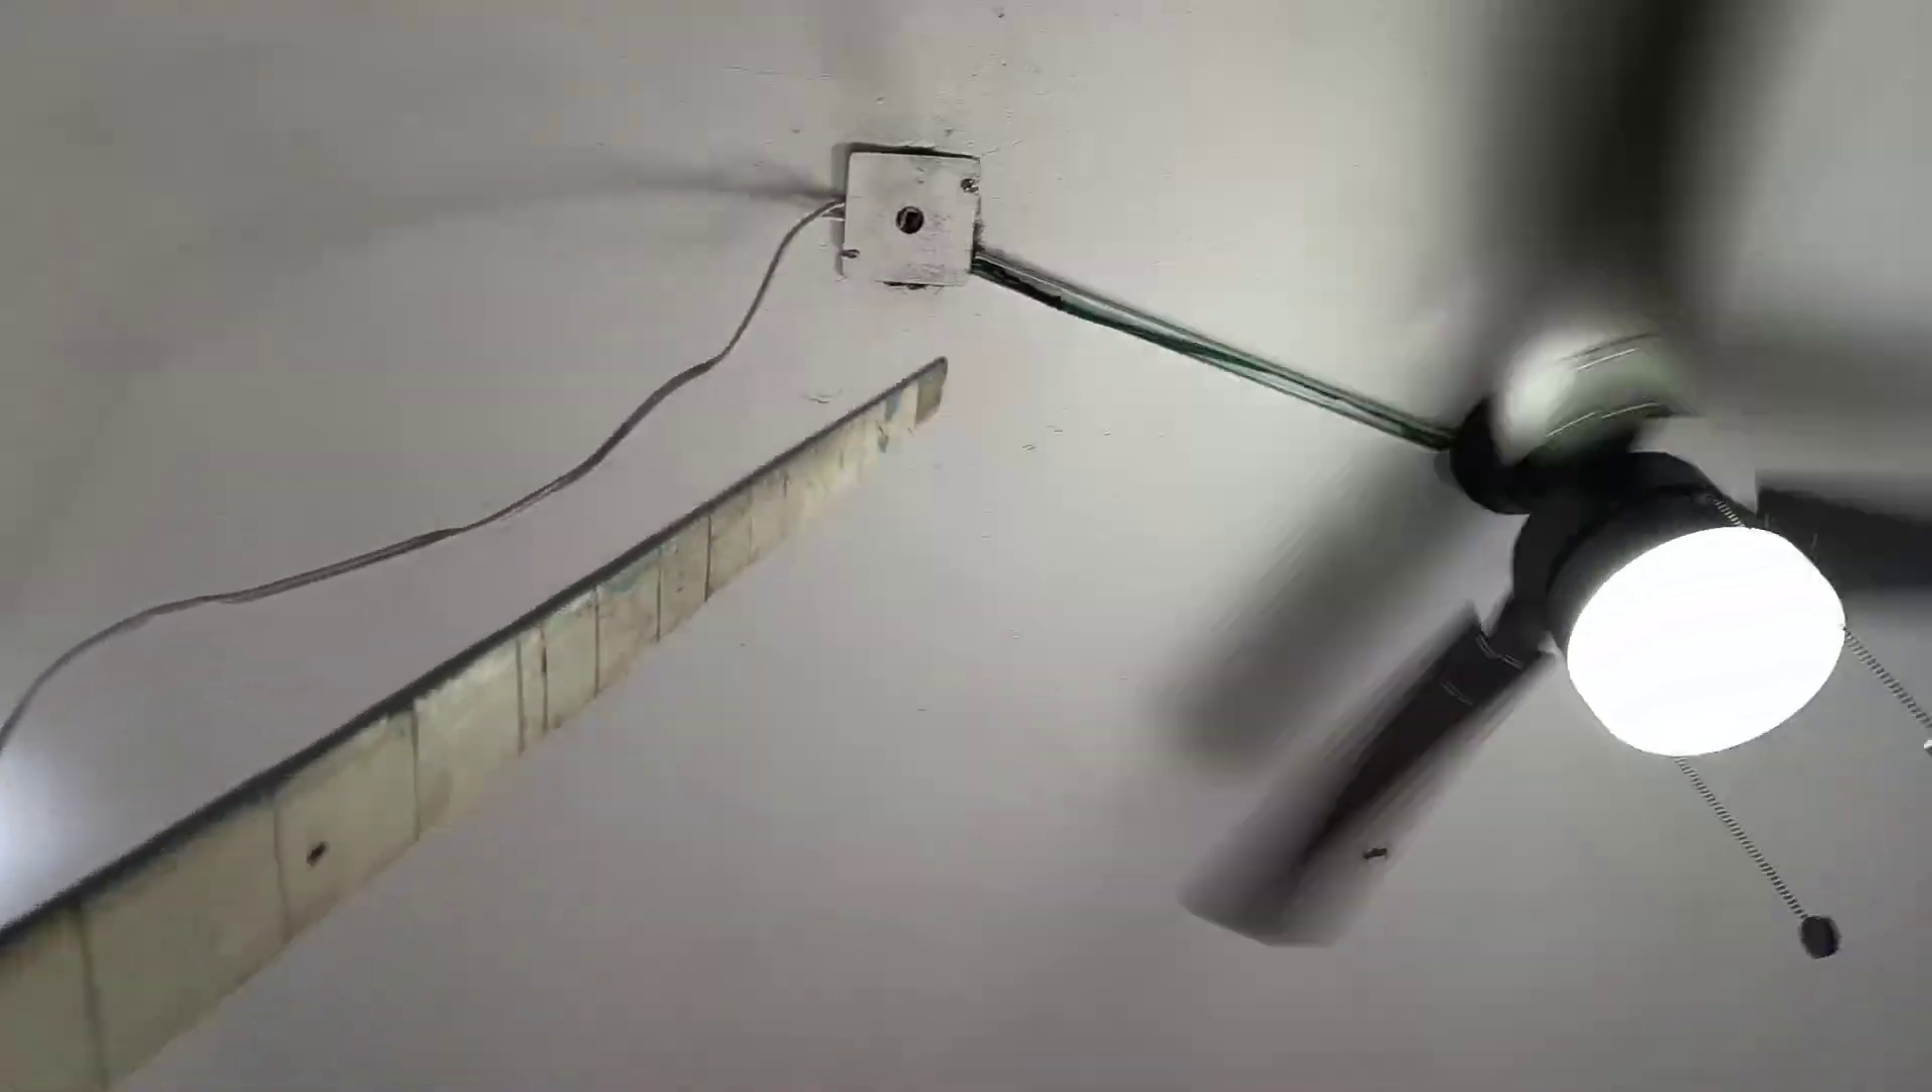Aún falta ponerle la canaleta Para que se vea bien este cable.